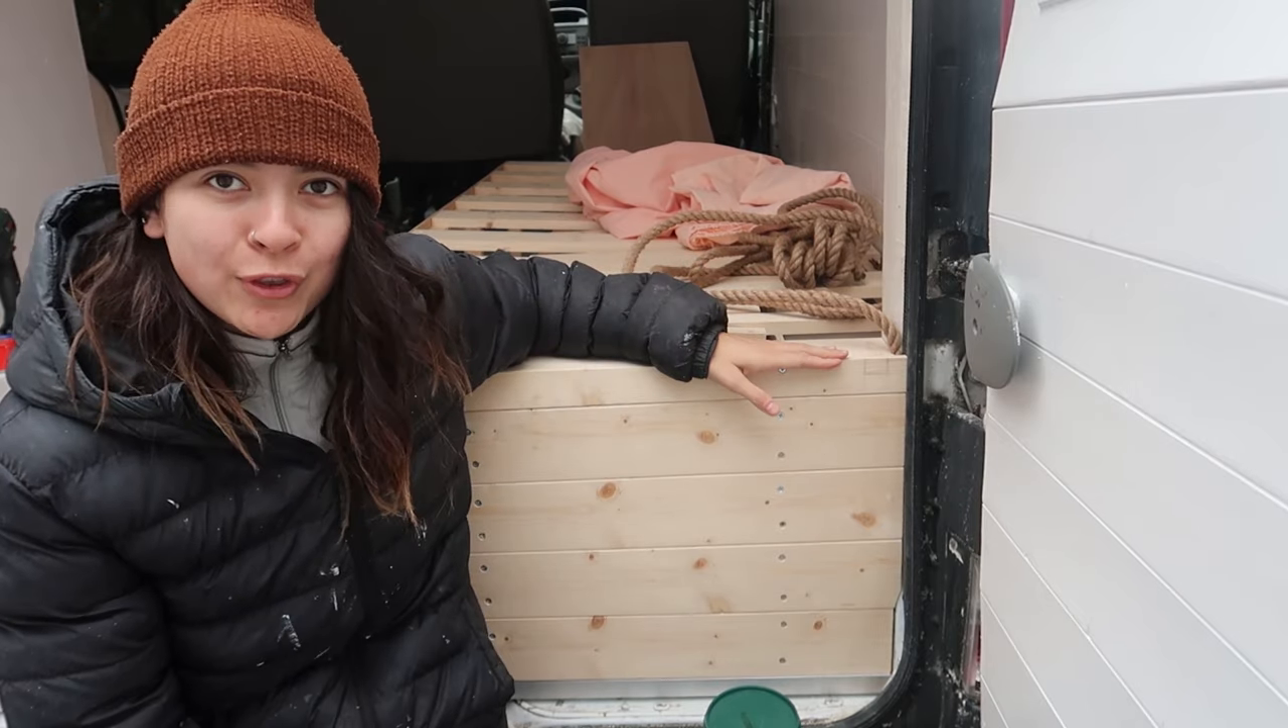Billy's now finished building the side face for the sofa bed.